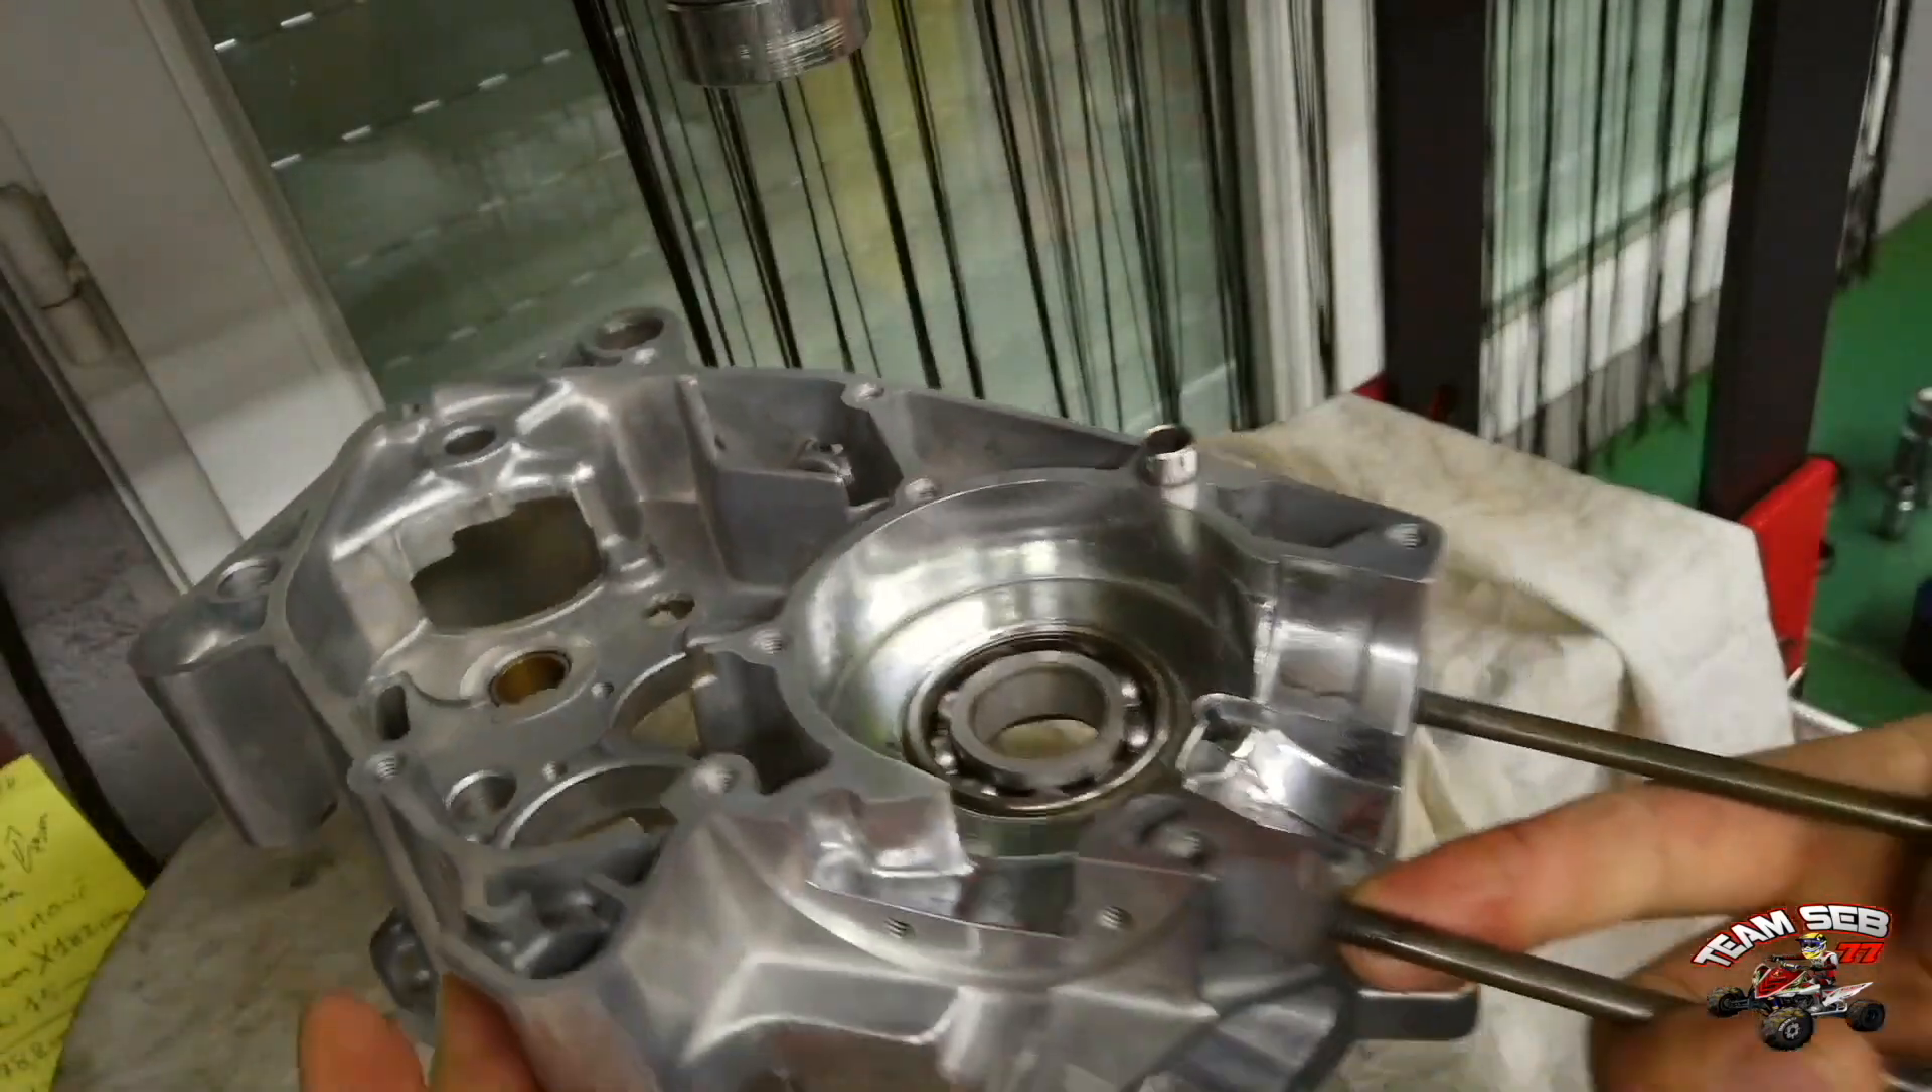Voilà, notre deuxième roulement est installé.